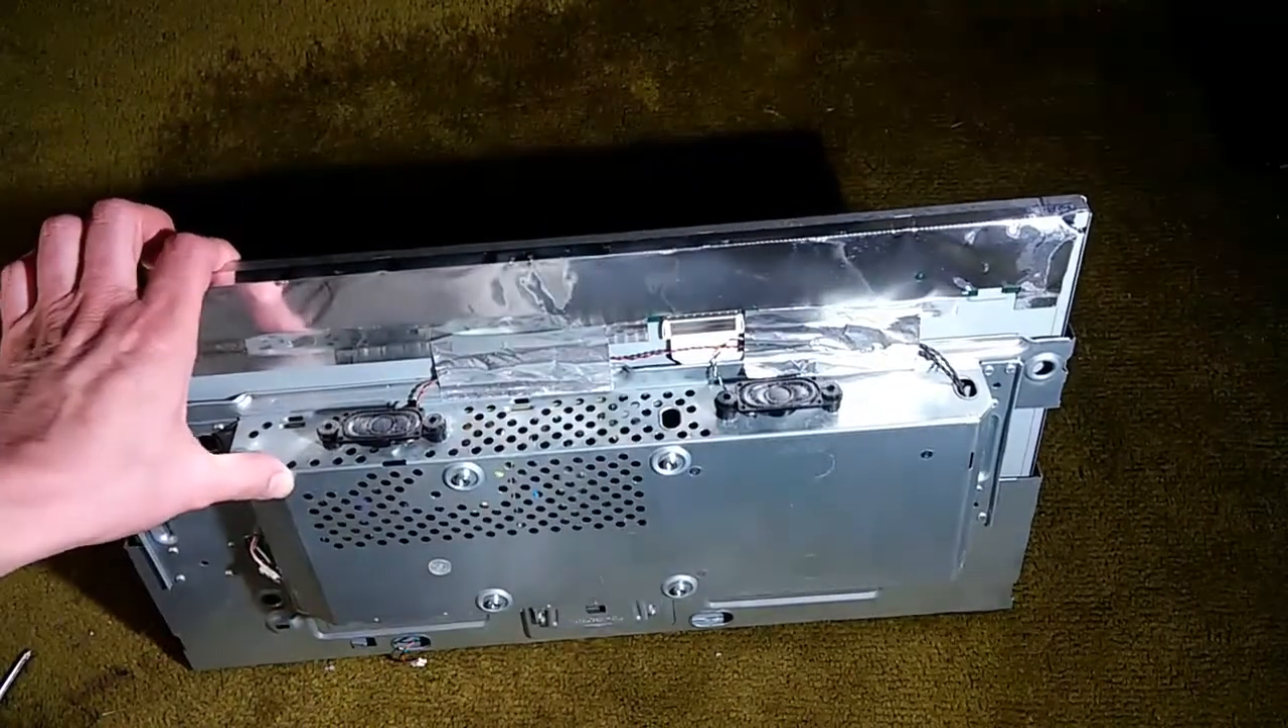Now, this is what you call a board carrier. It's now mostly loose. One thing left. There is some metalized tape between this board carrier and the rest of the monitor.